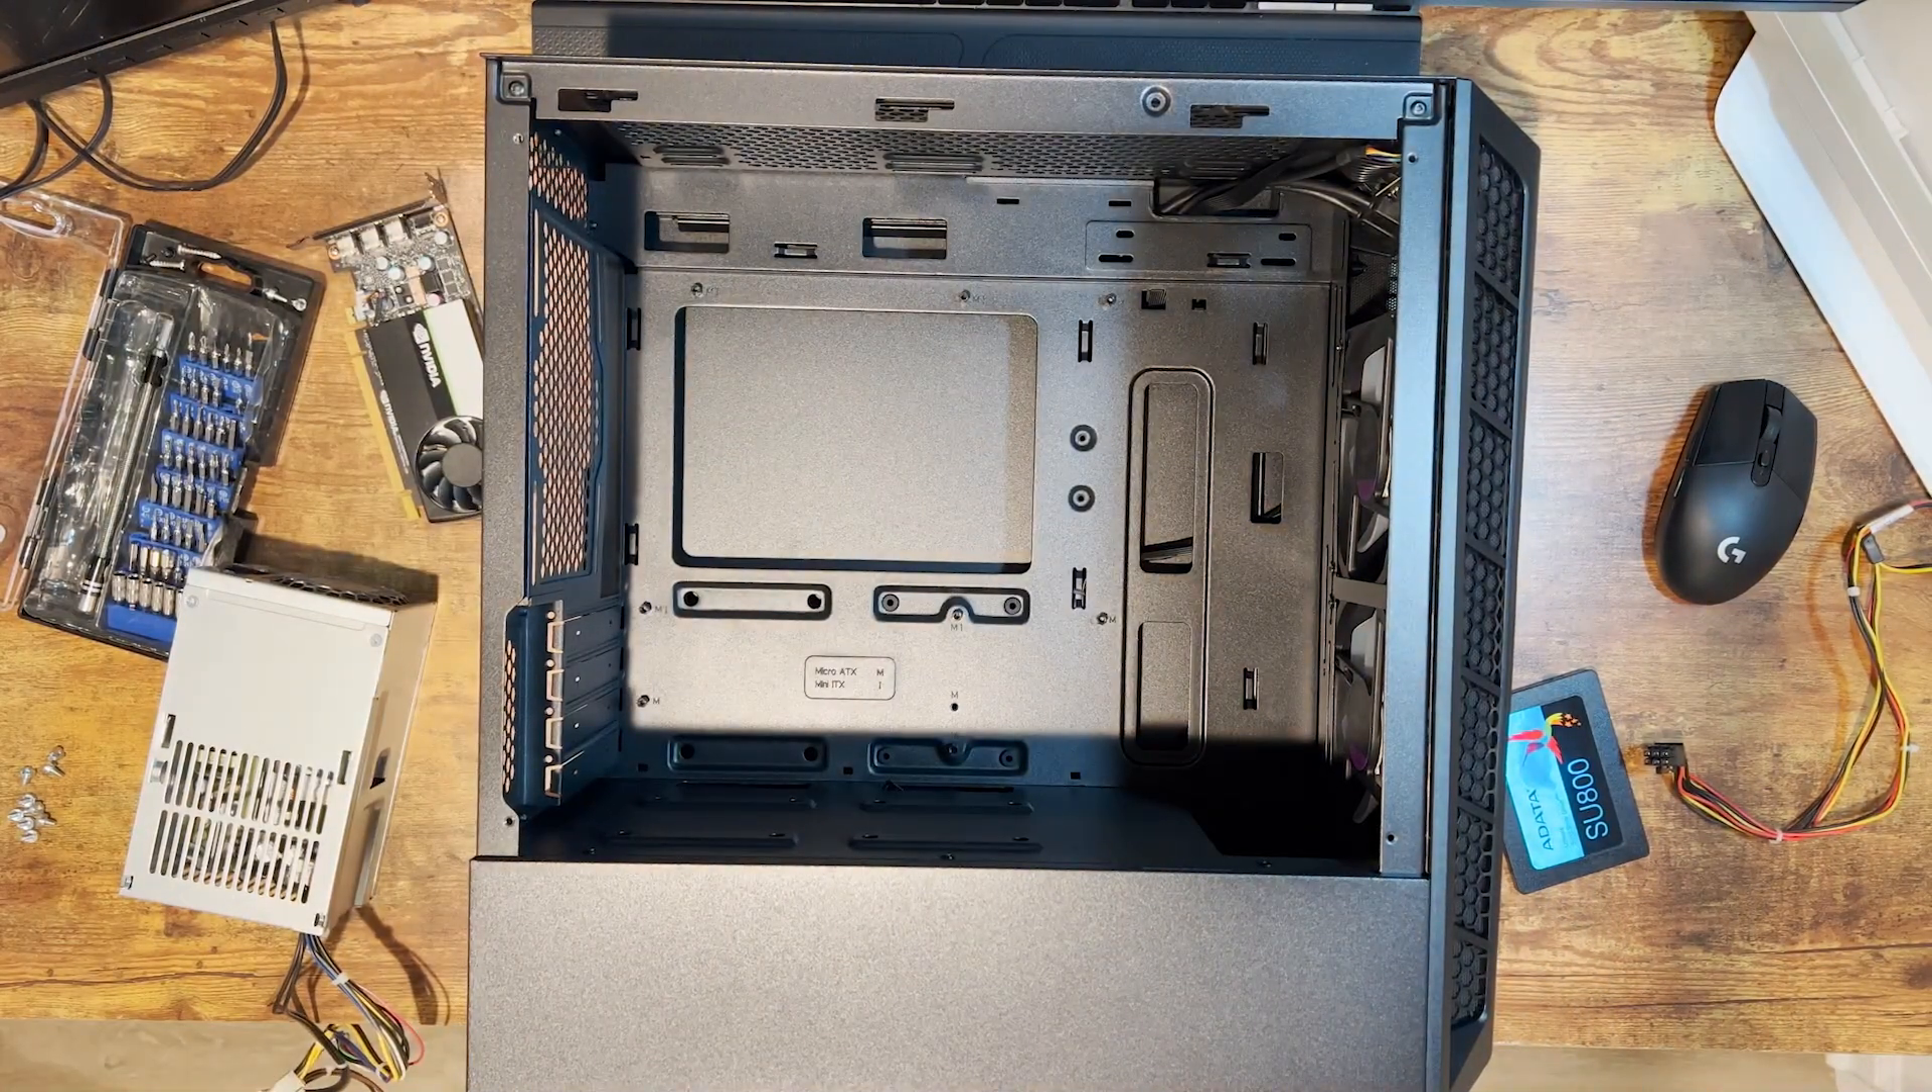Uh but there you go motherboards out and this case is all cleaned out and done.